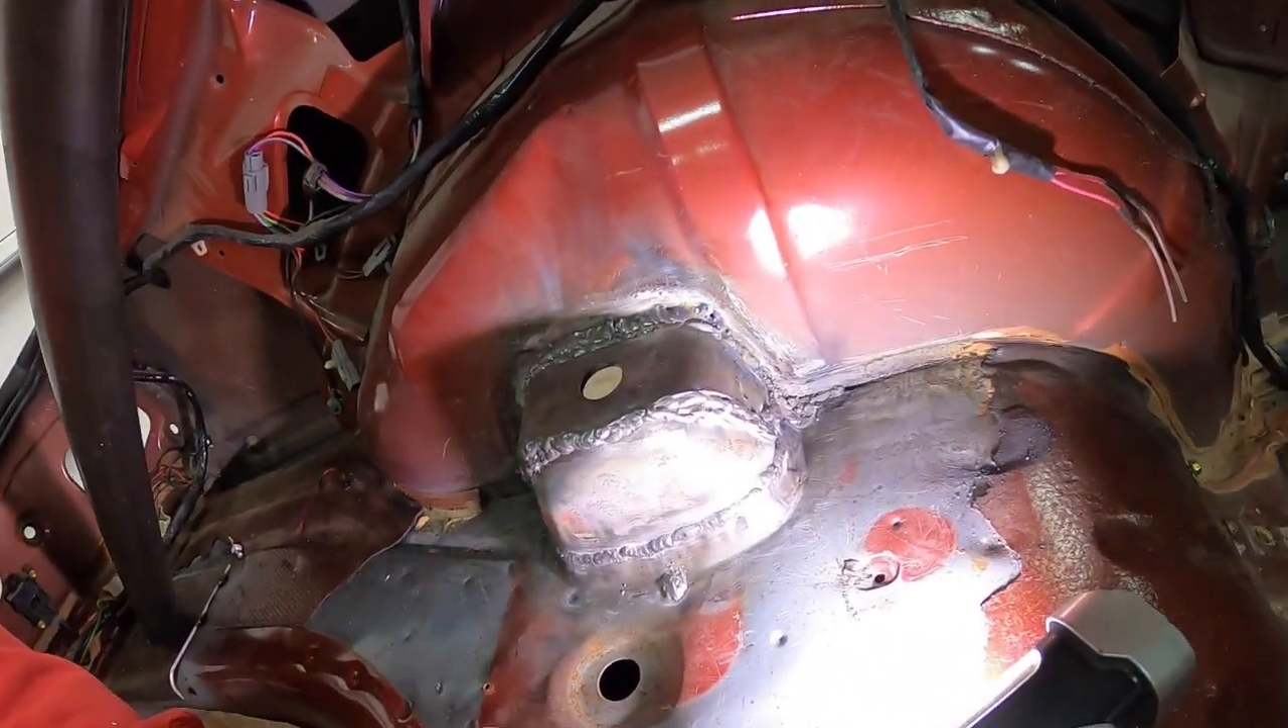So basically every seam all the way around here is all welded up now, up and around the top.